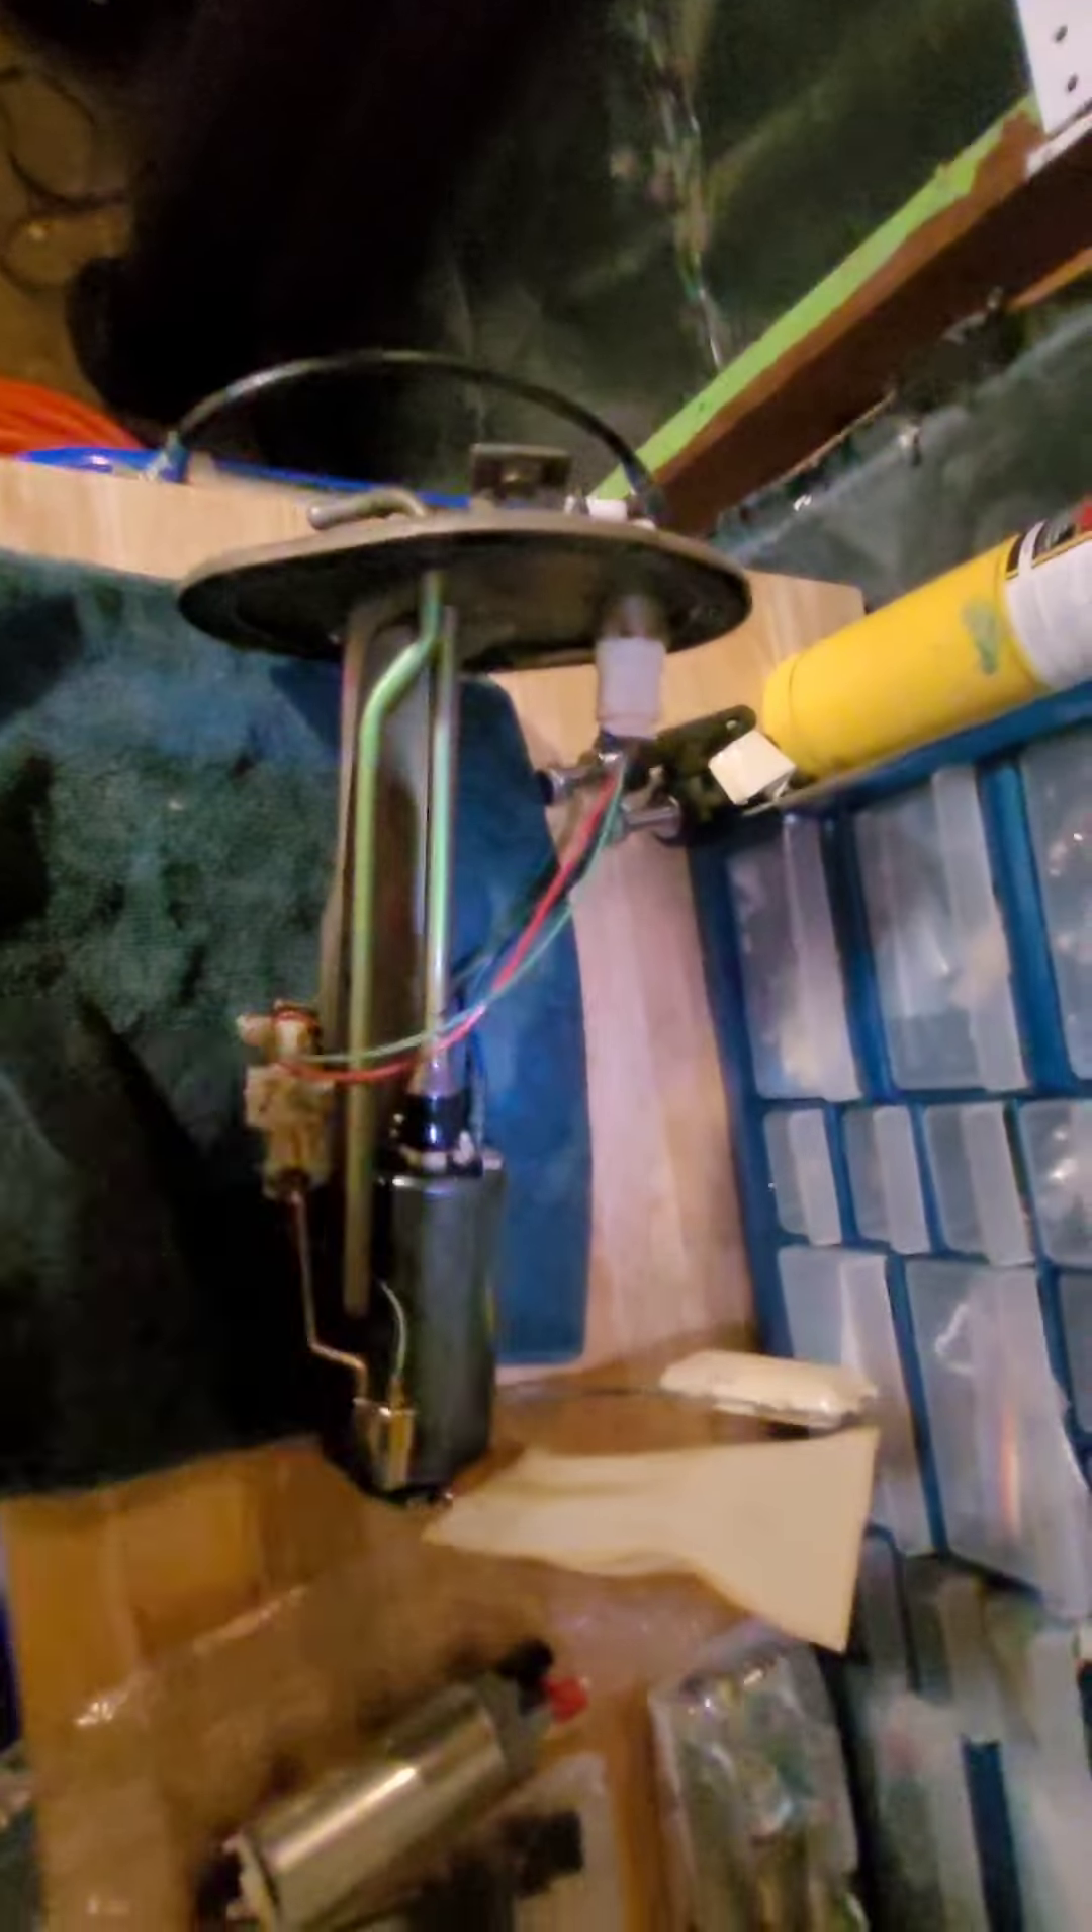So we got the whole assembly out.